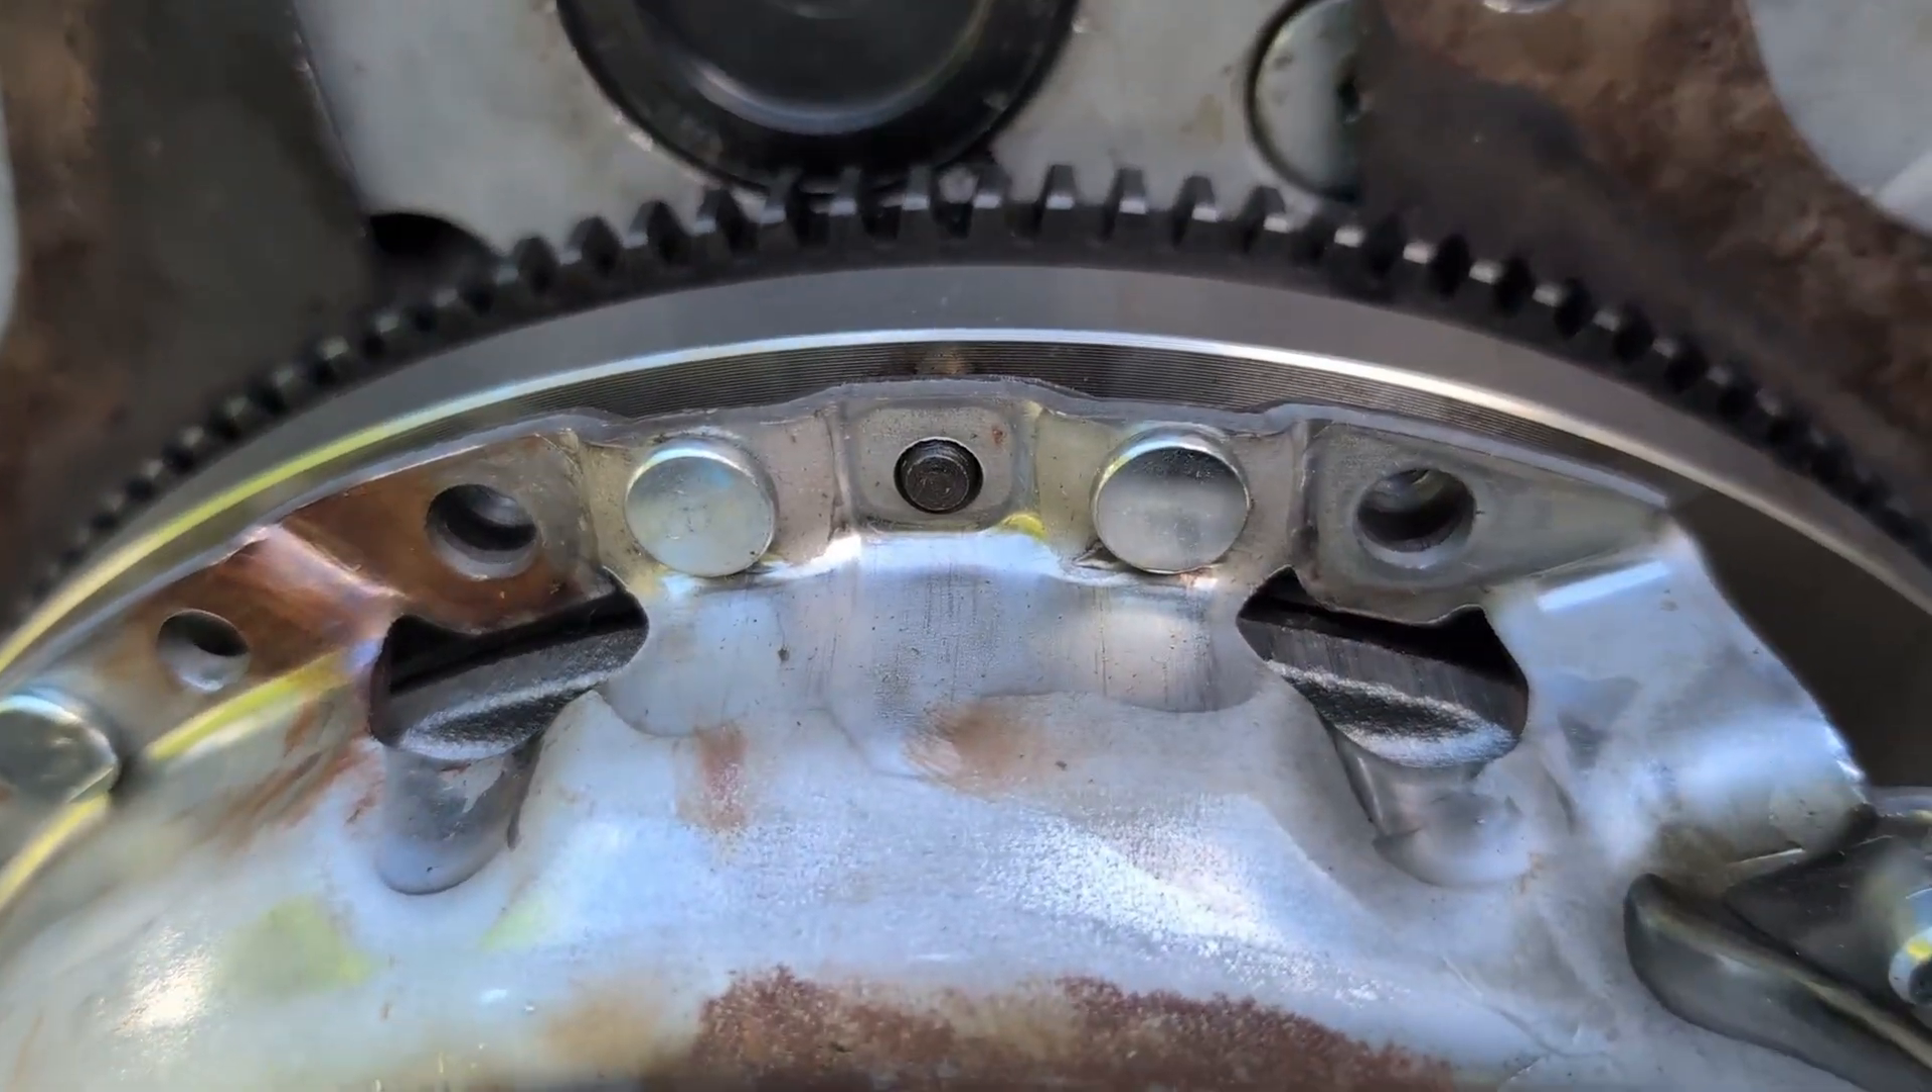Utilize the dowel pins on the flywheel there to align the pressure plate. There we go. See, that's what it's going to look like on all three dowel pin areas right there.